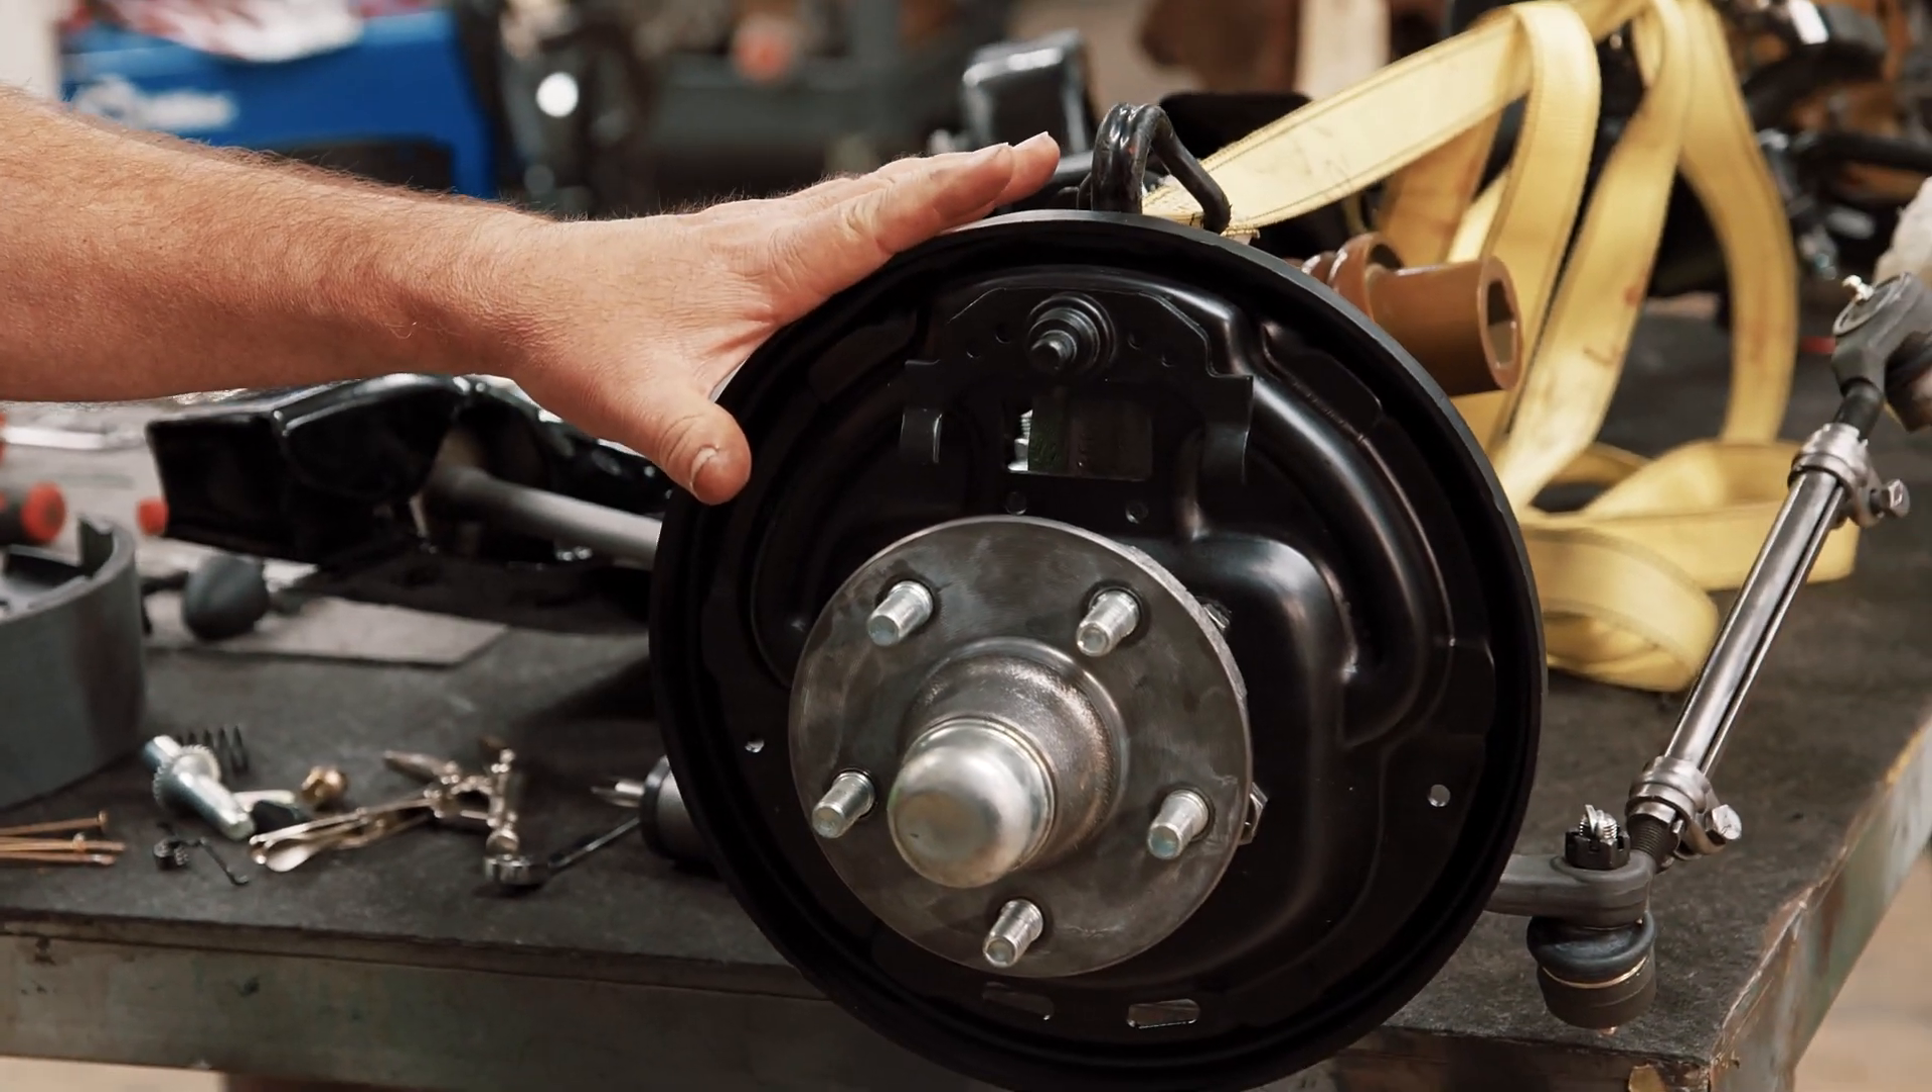Our backing plates are on for our drums this is the heavy duty 11 inch drum setup that i was talking about.